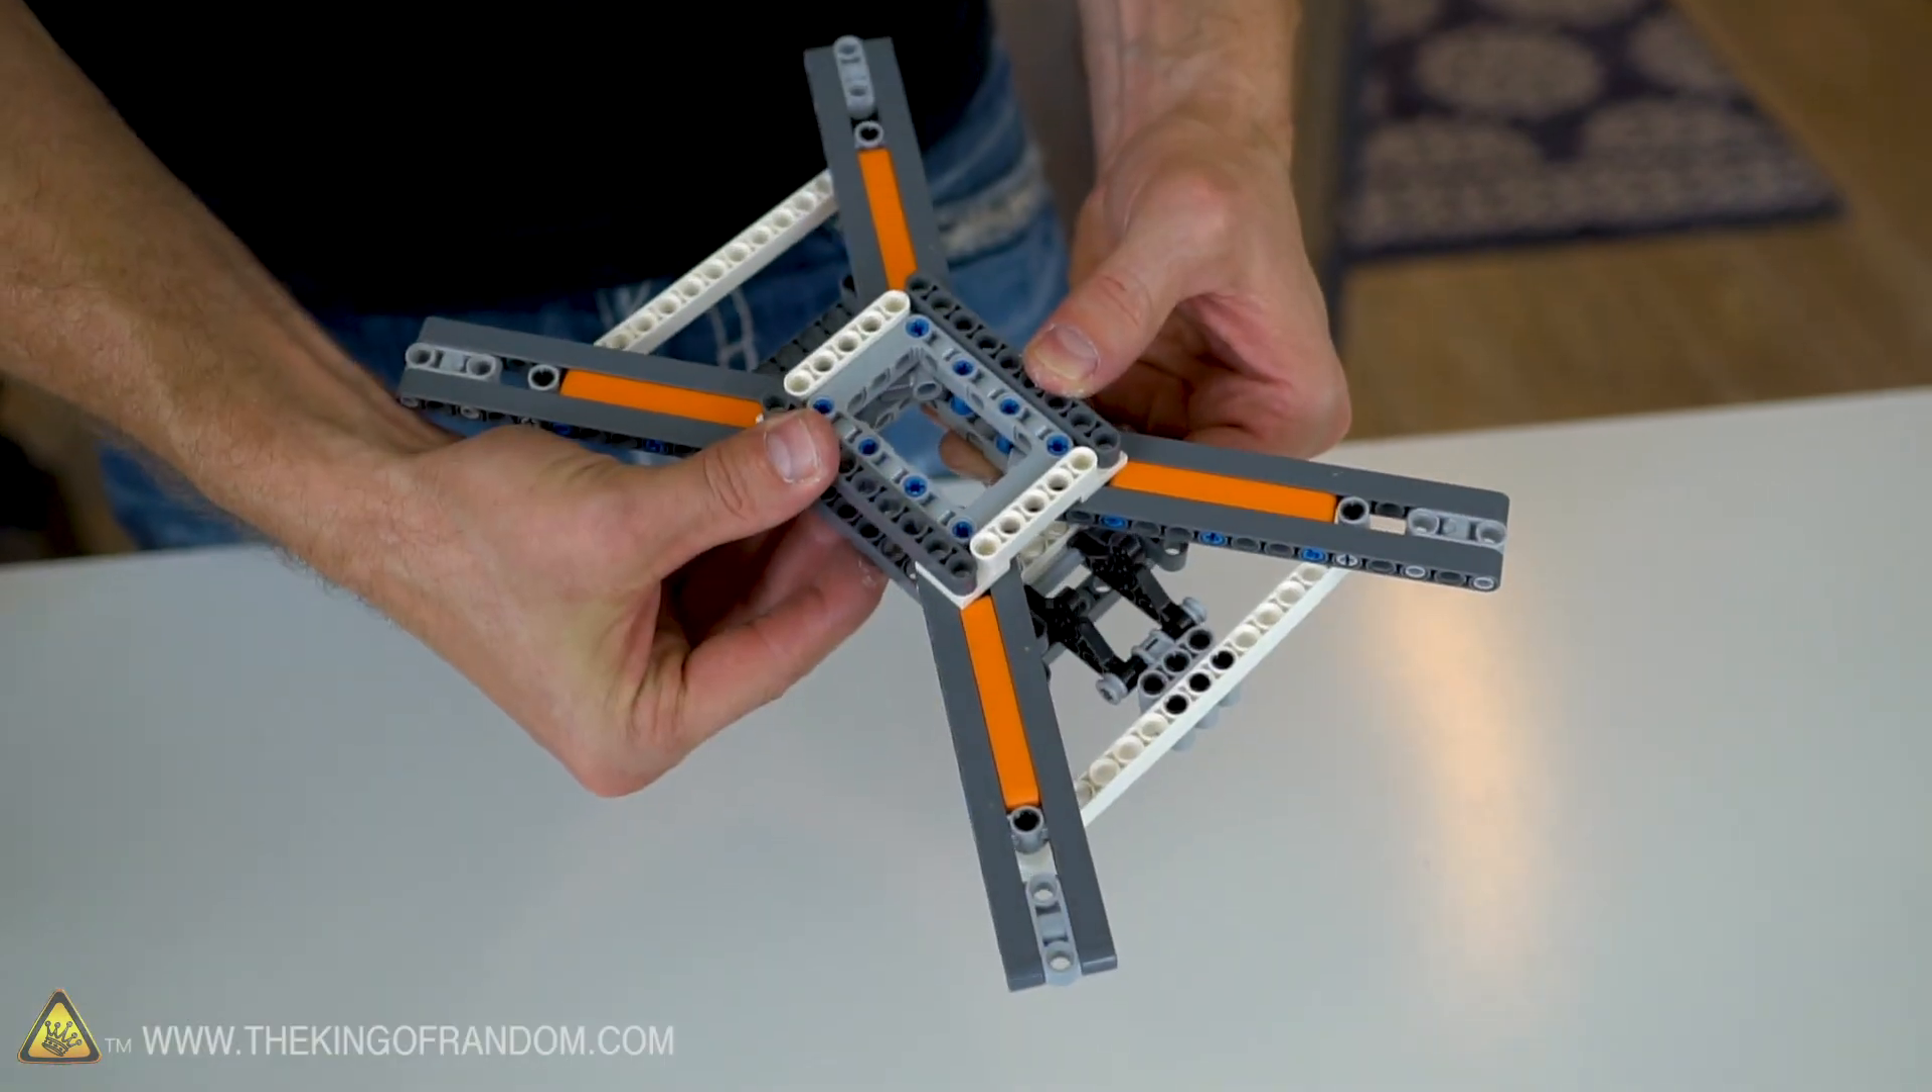And just like that, we've got the basic frame for our stretch X racing drone complete.